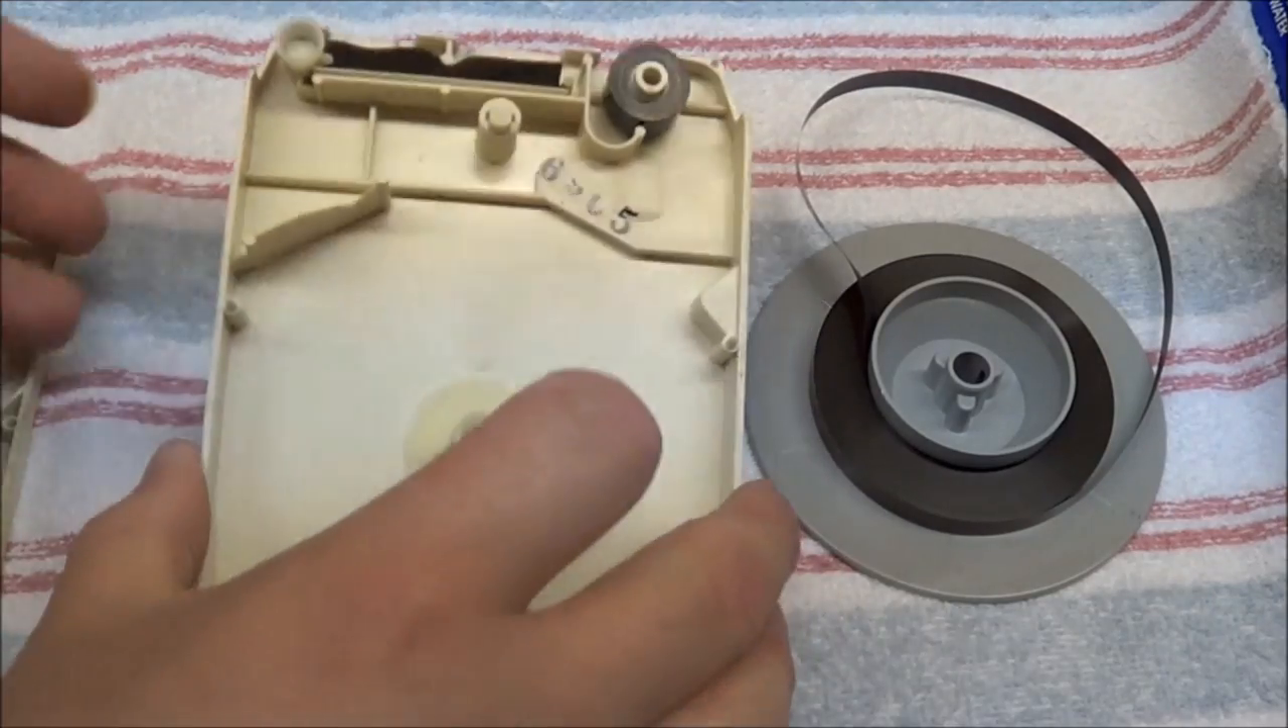Now, notice I've already taken the tape out of here.